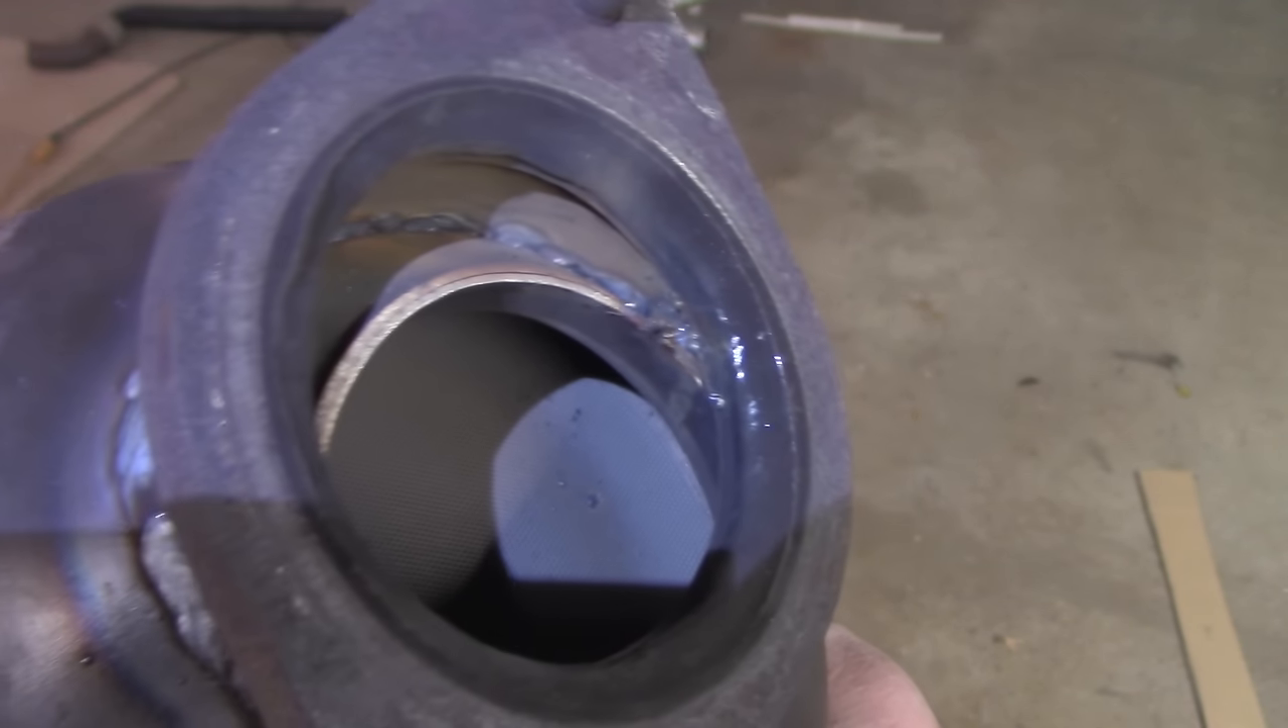So, after moving the flange, it's obvious here that the opening of the flange doesn't remotely line up with the hole in the catalytic converter.